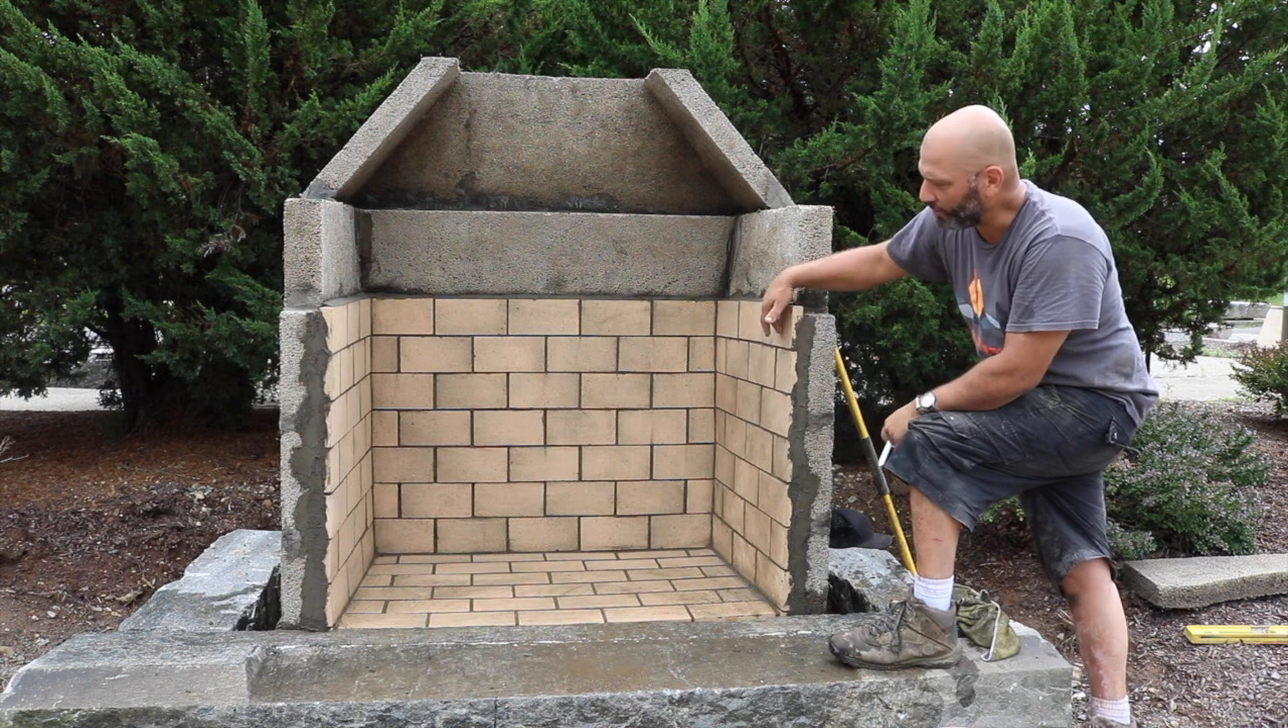As you can notice, we installed all of the fire brick in our 48 contractor unit here.